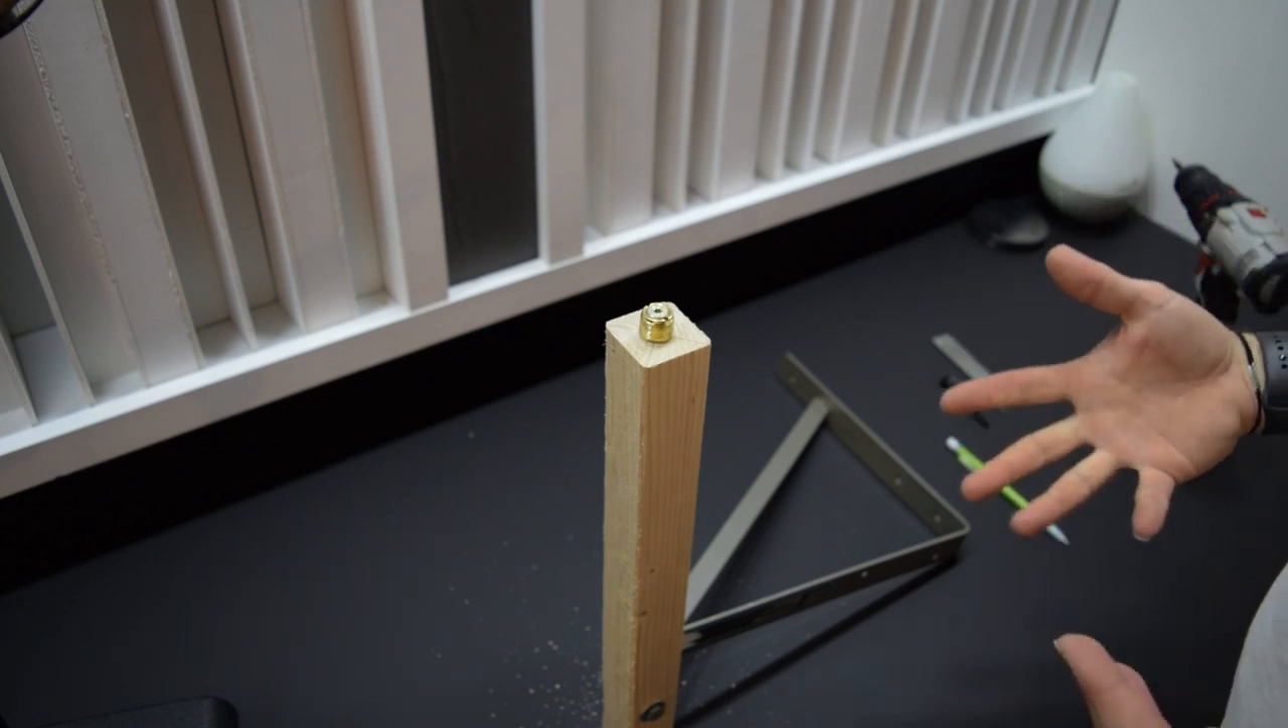Now we've mounted our adapter to this piece of wood.